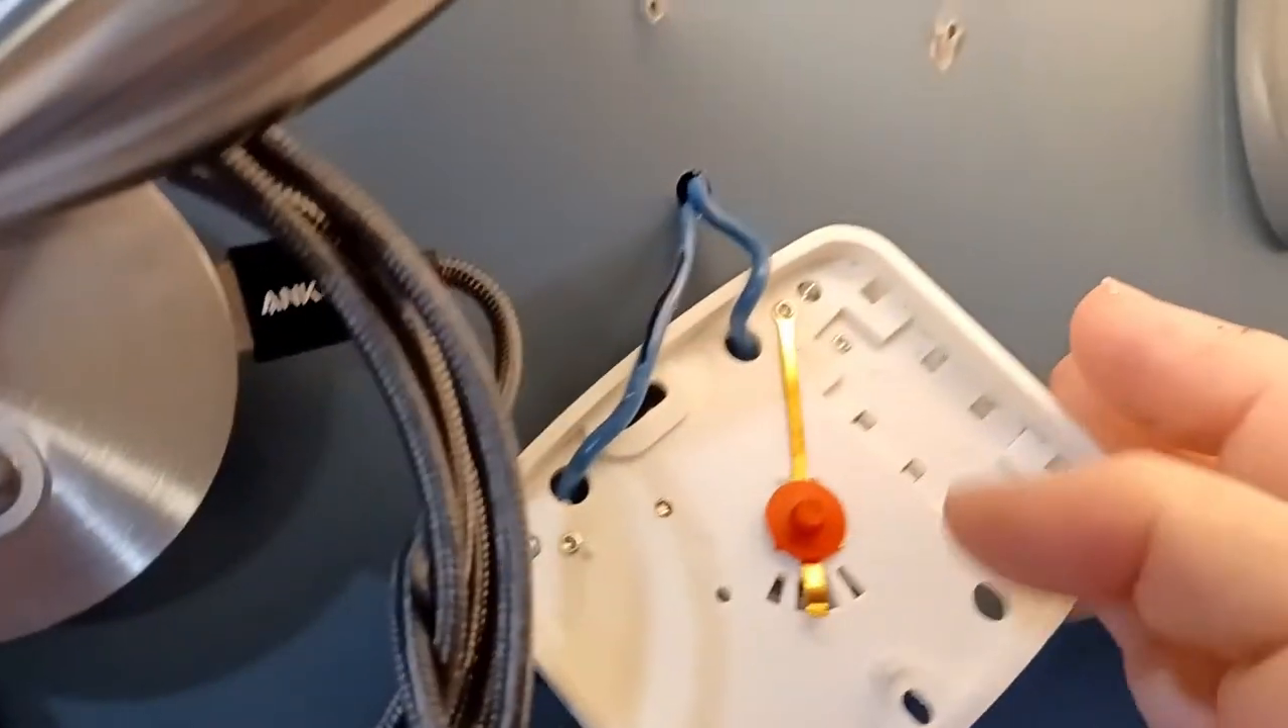So I took off the backing plate and you see it has two wires coming in.